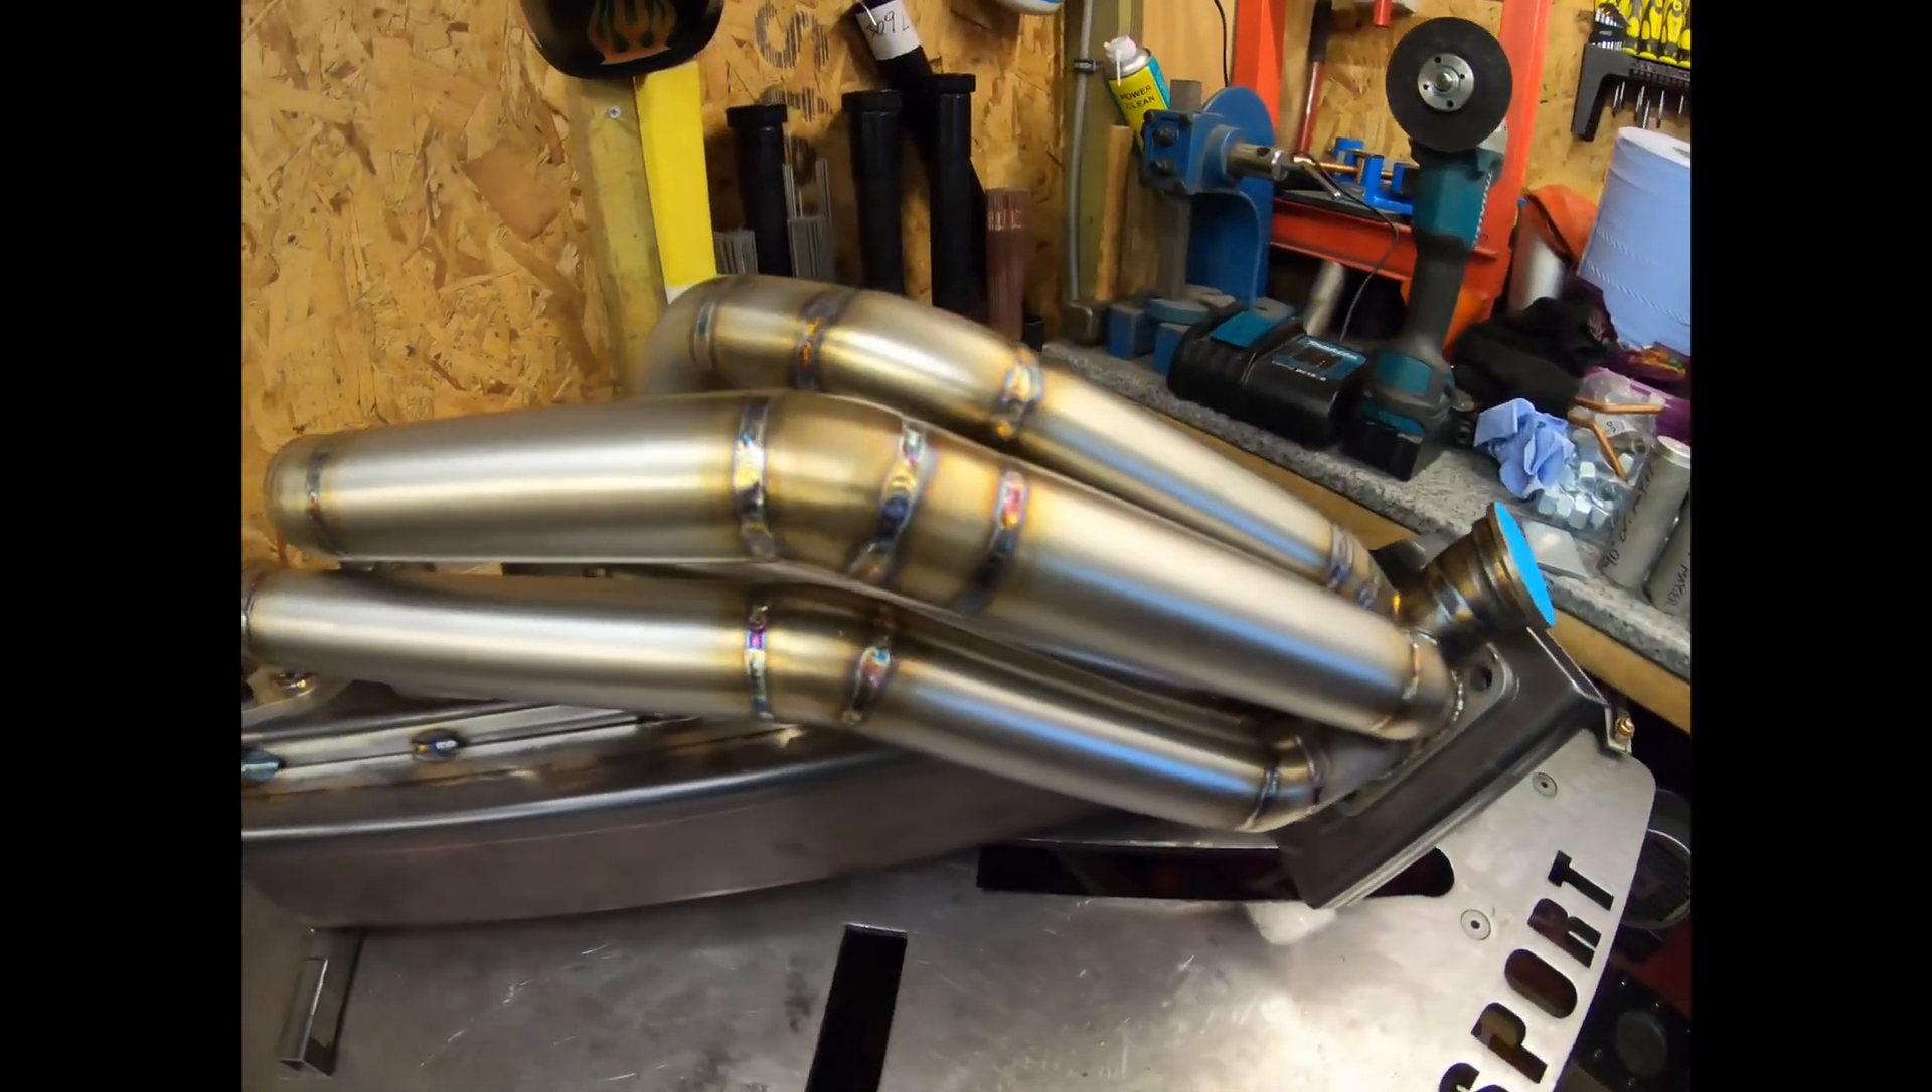This is the manifold that we've welded up, all completed.